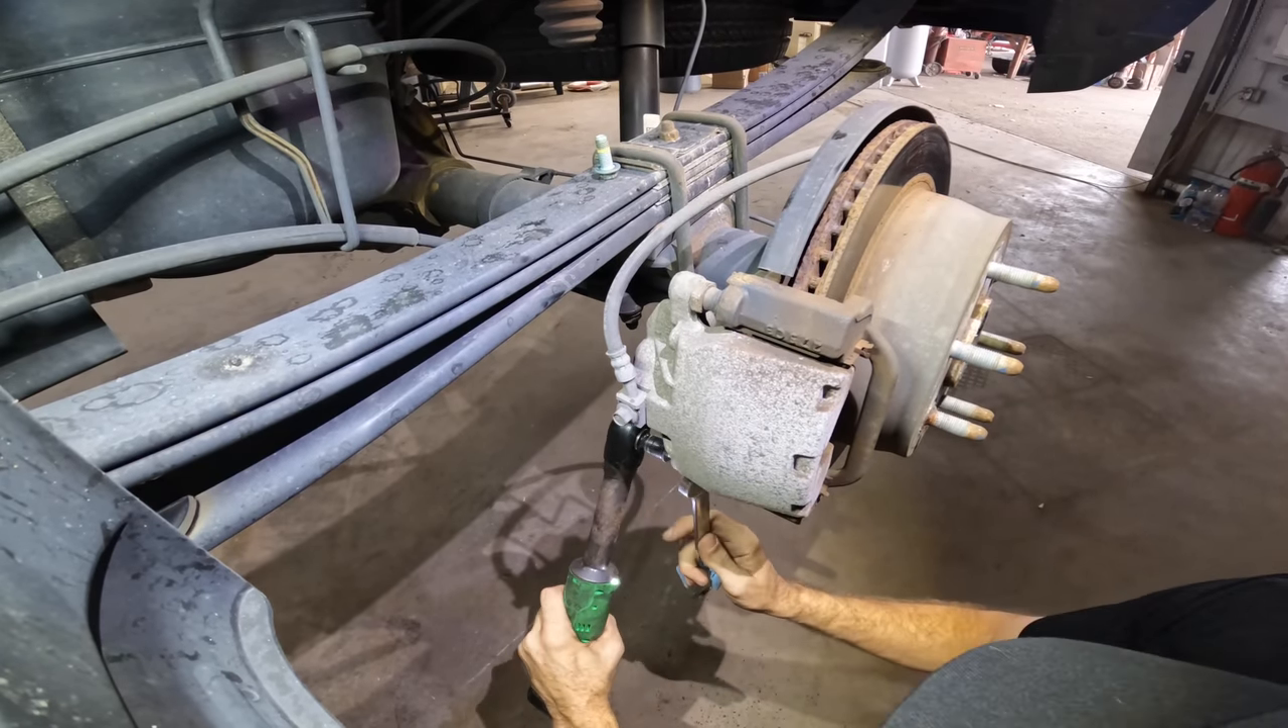We're we're like two hours into it and i haven't even taken the the caliper off yet.